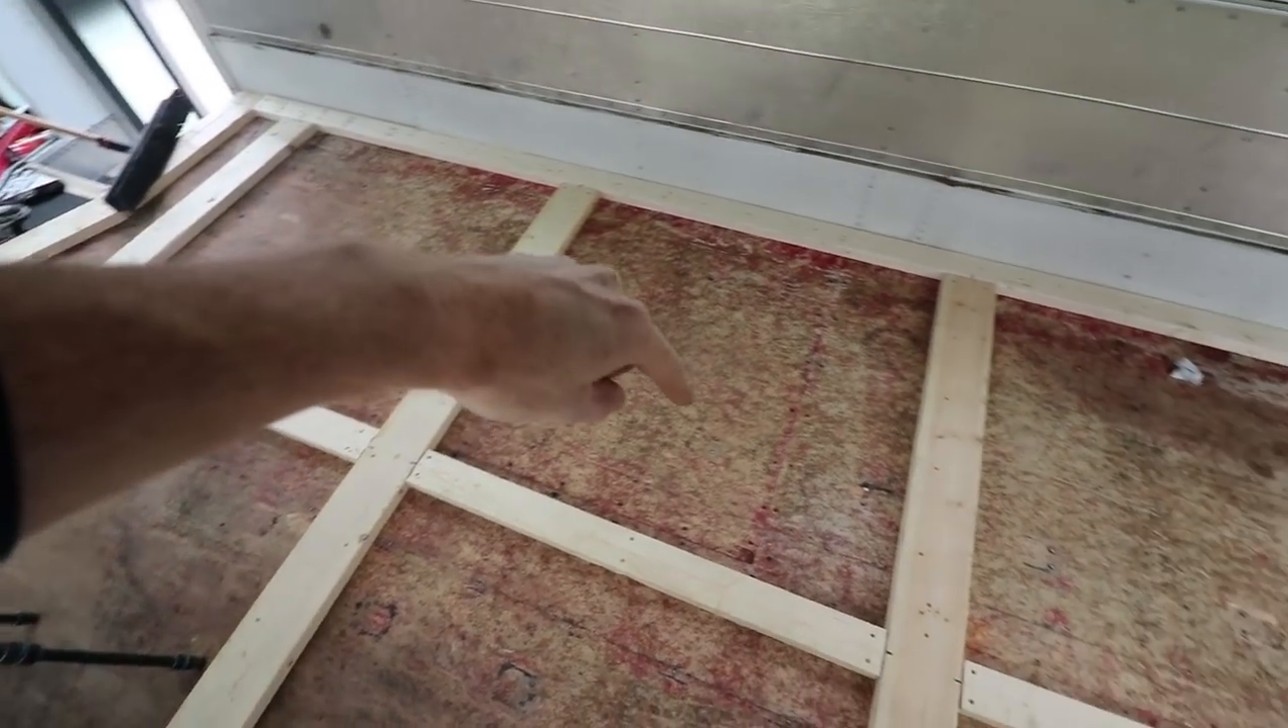So now we have to fill each of these empty spots with insulation and then plywood over it.